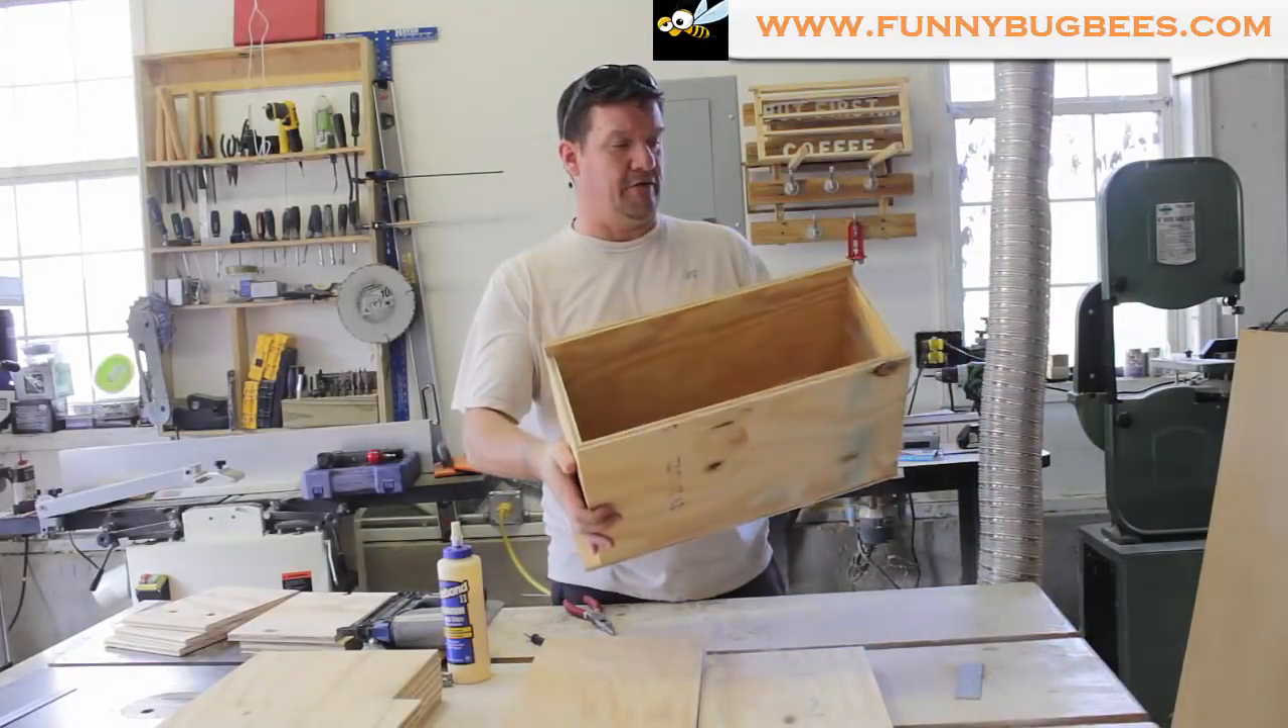So you've got the box completed. It's tacked all the way around. You've got a front and a rear on it.